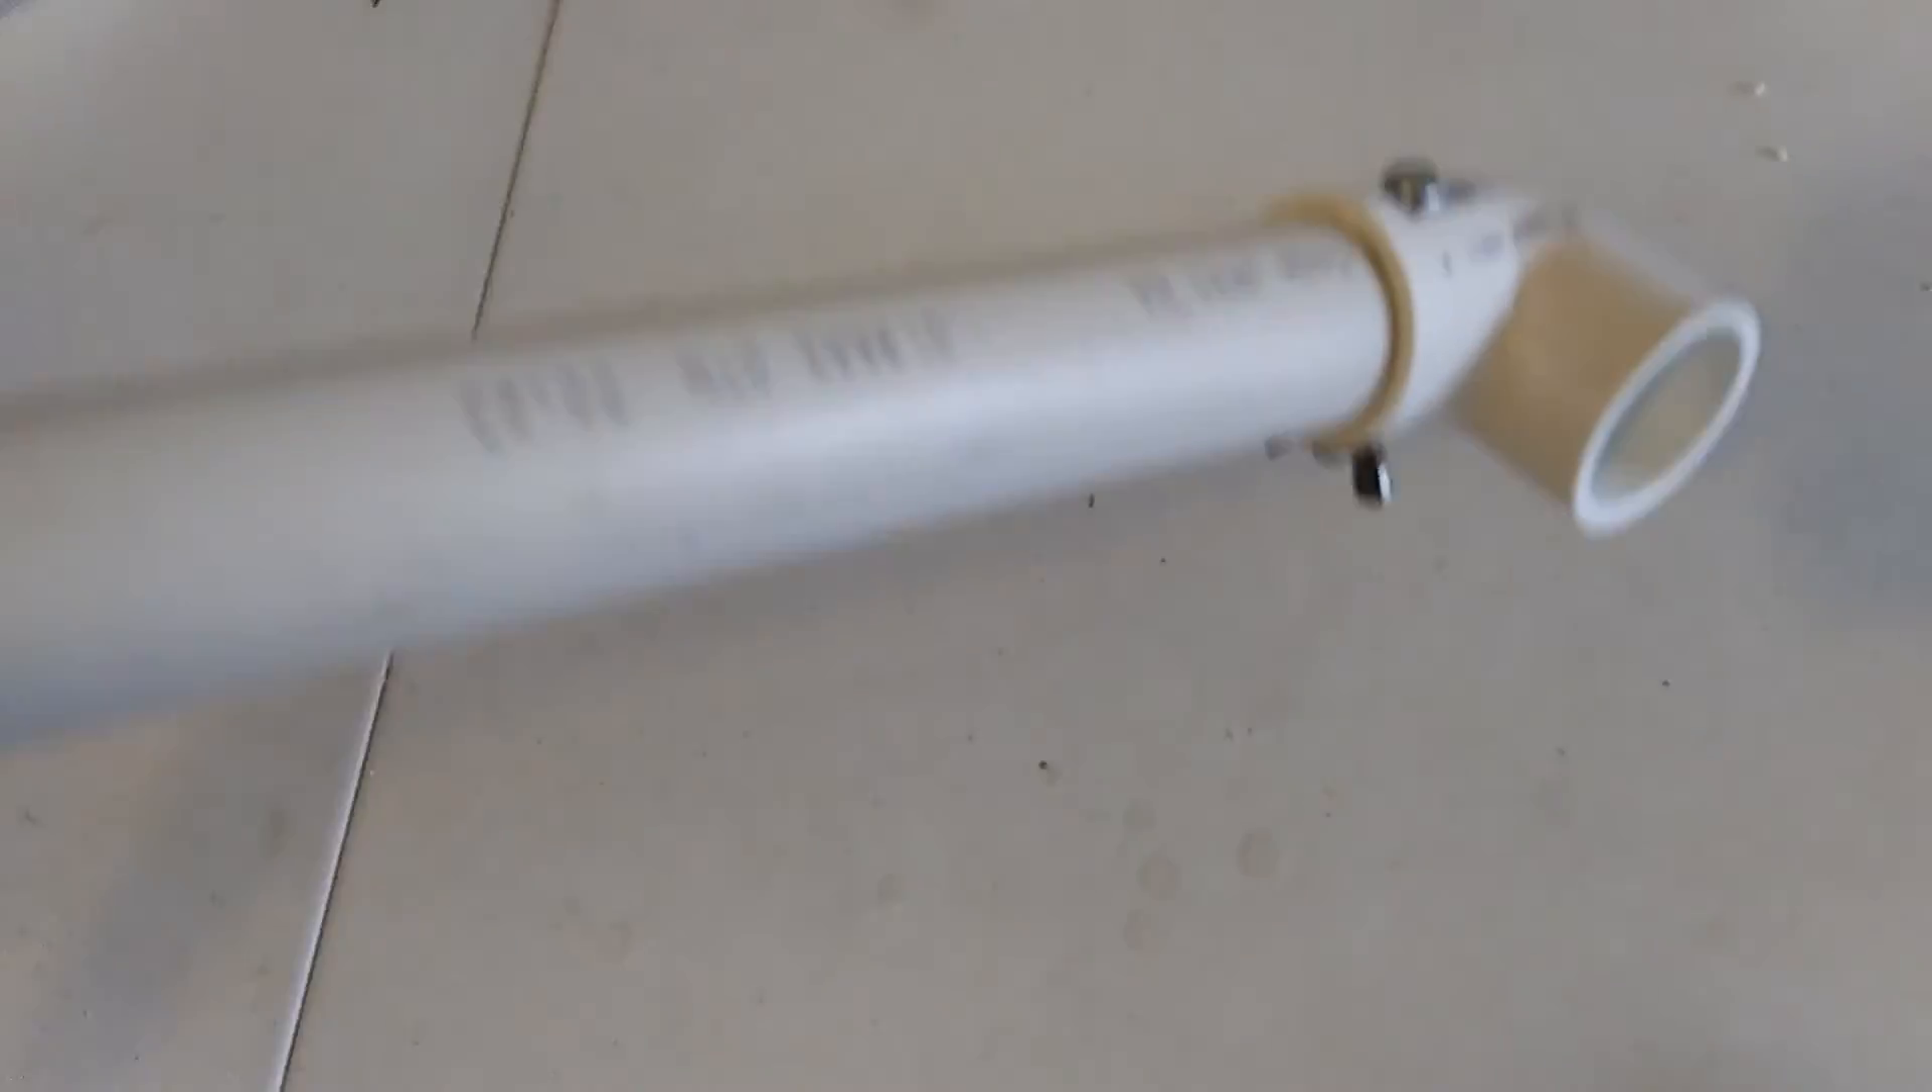Alright I added a removable bolt to the hip joint.